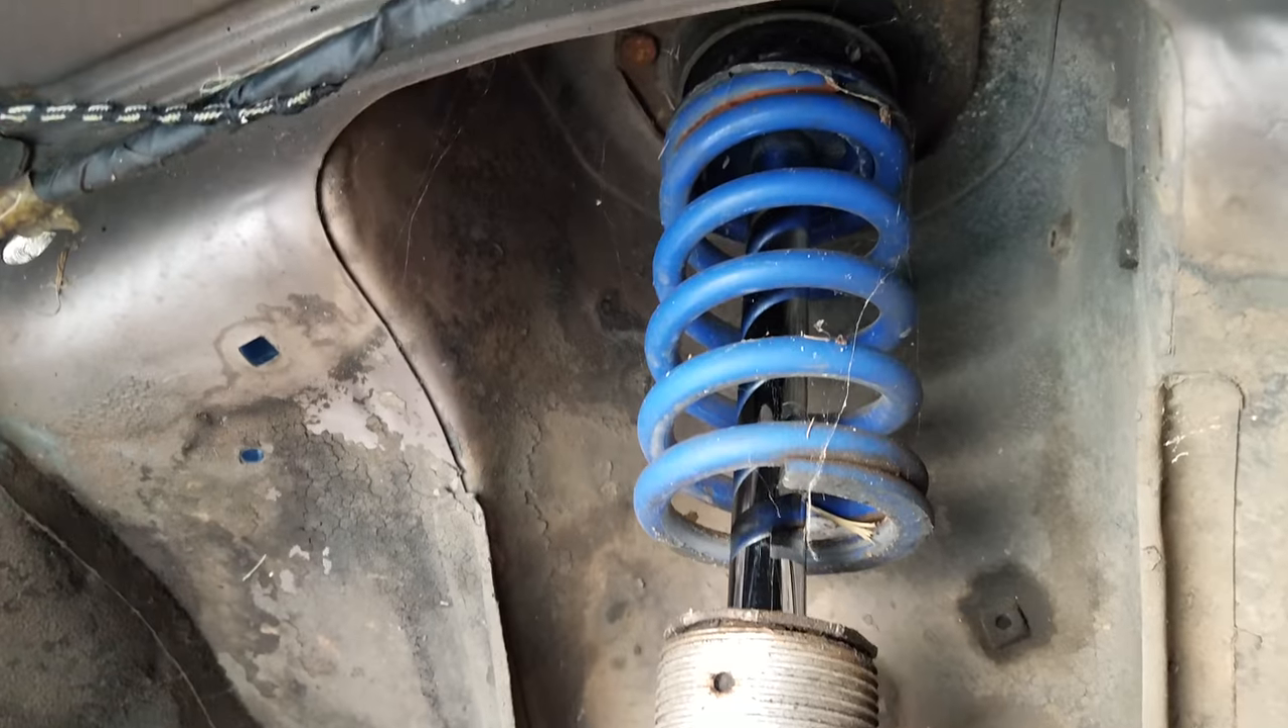You can see the spring is just floating up in the air too much travel on this stock shock.